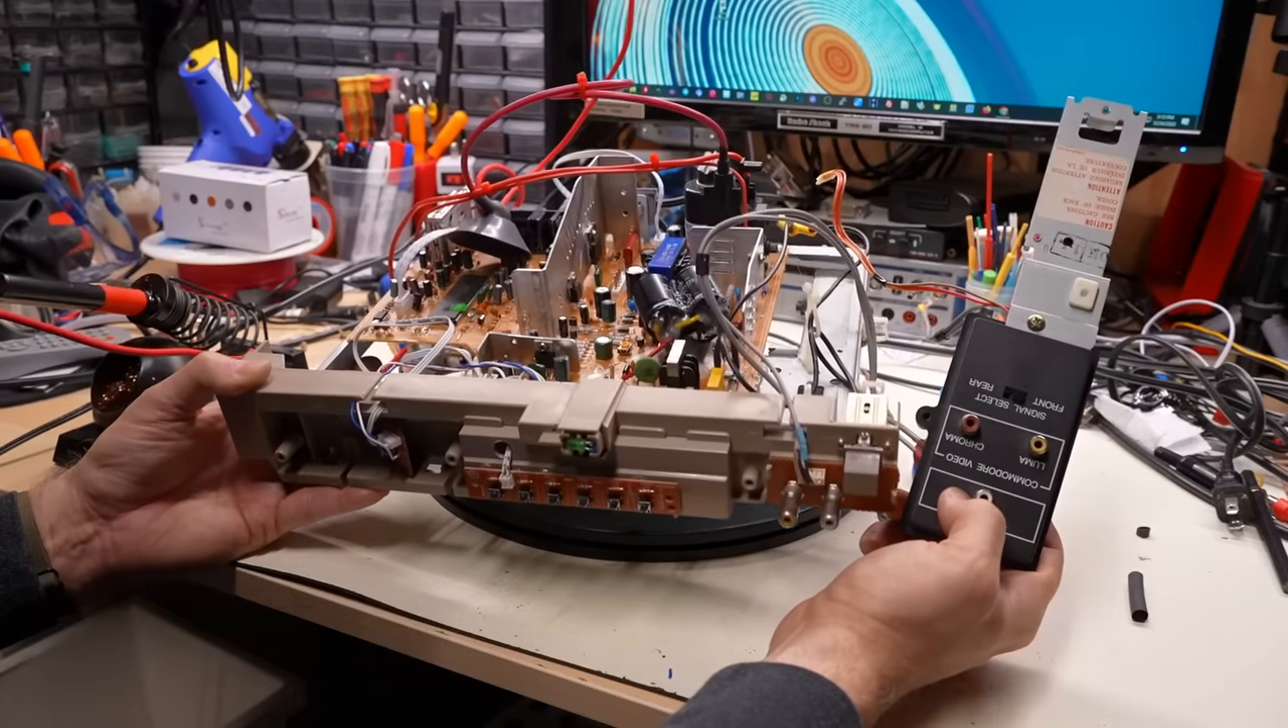I don't have any of the video cables hooked up.